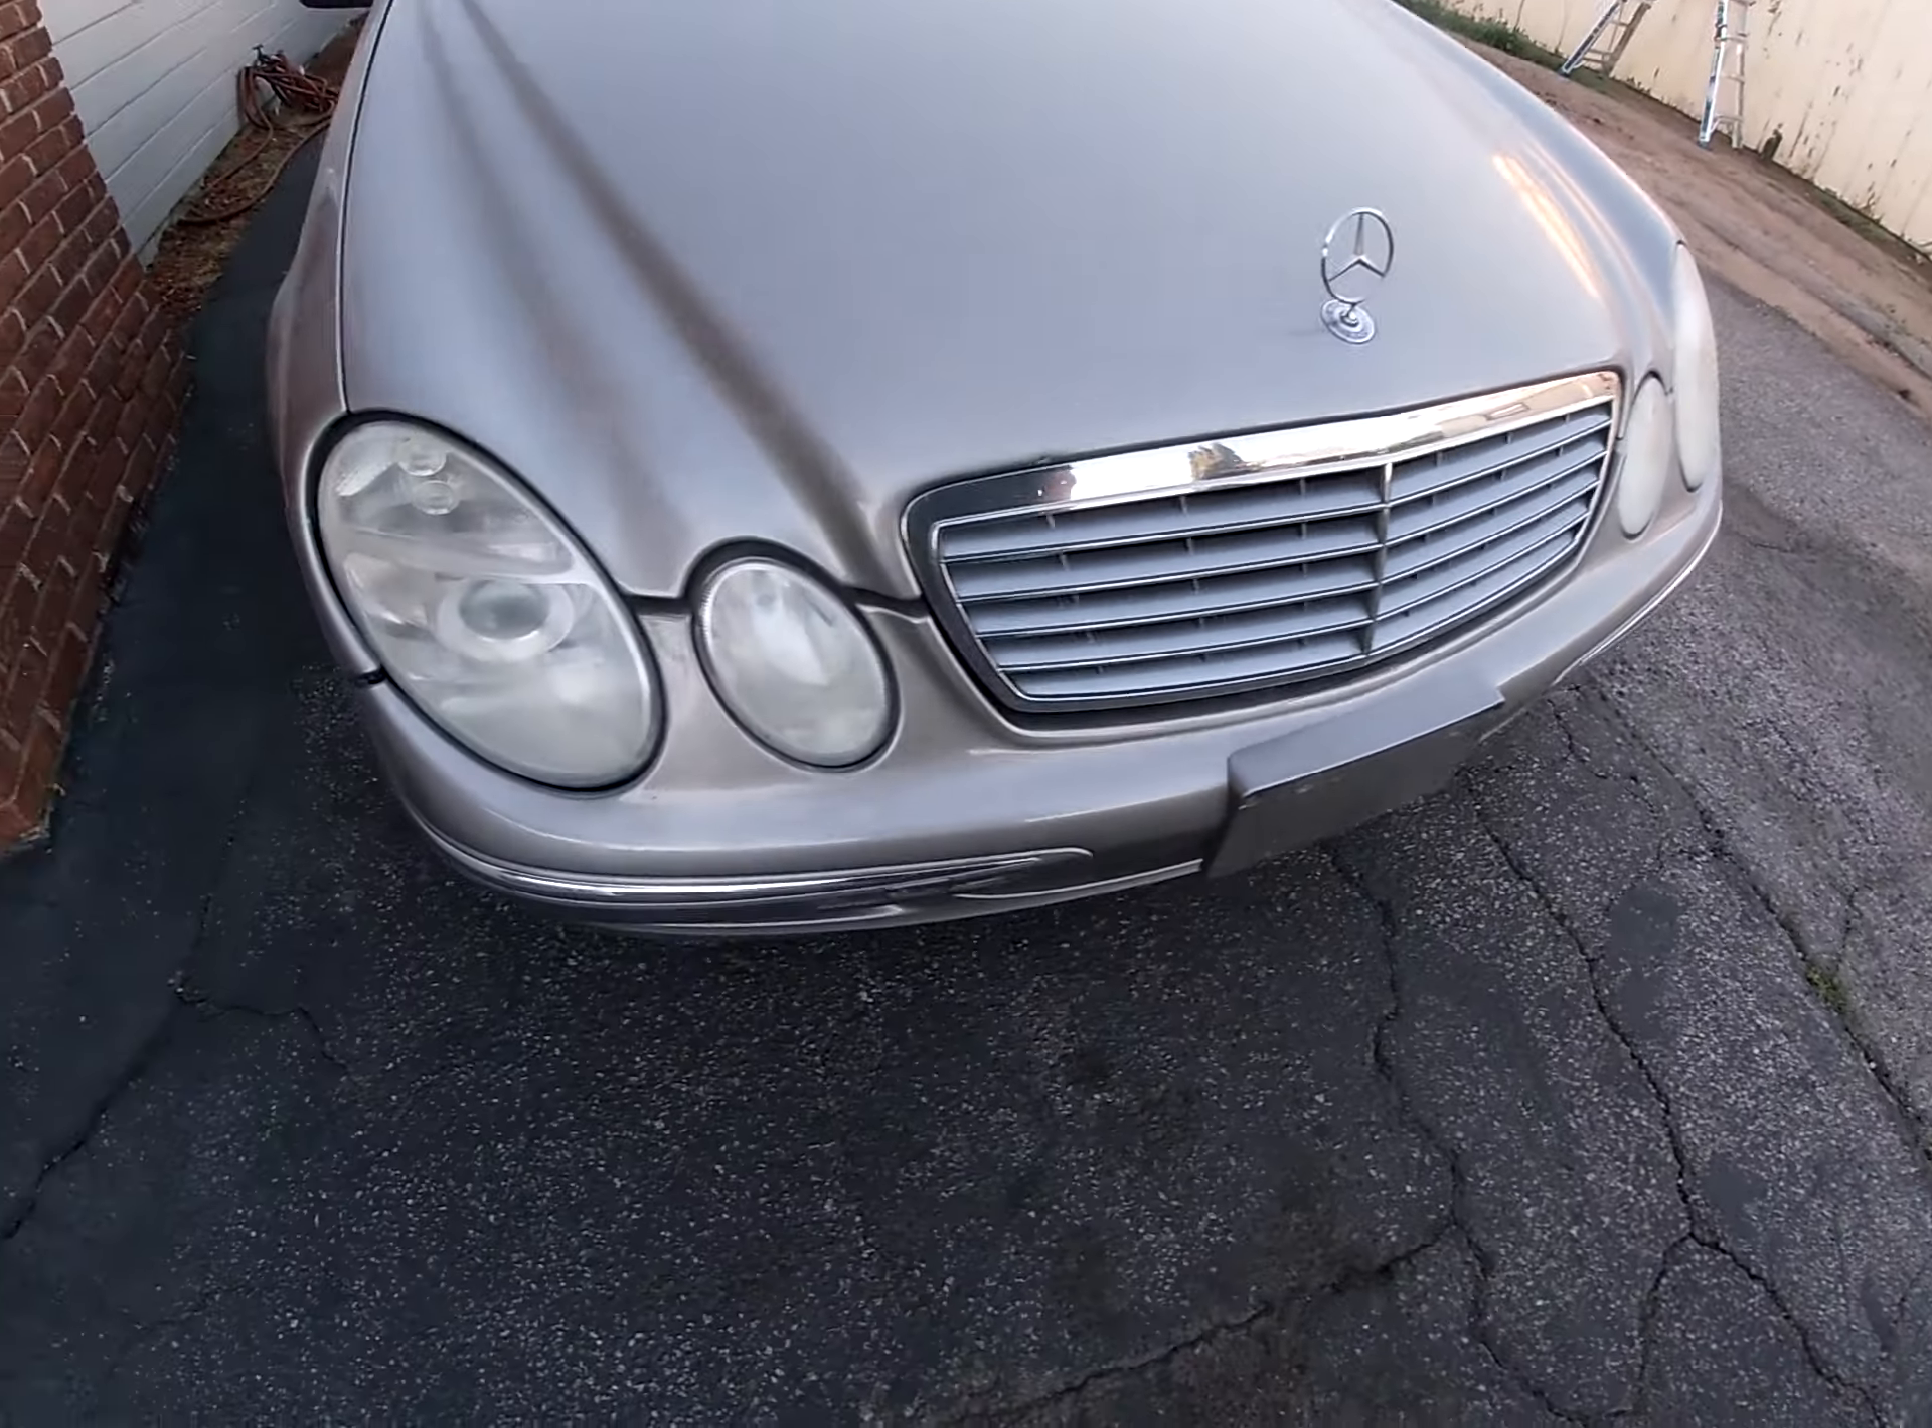I got the hood to close all the way without doing anything.